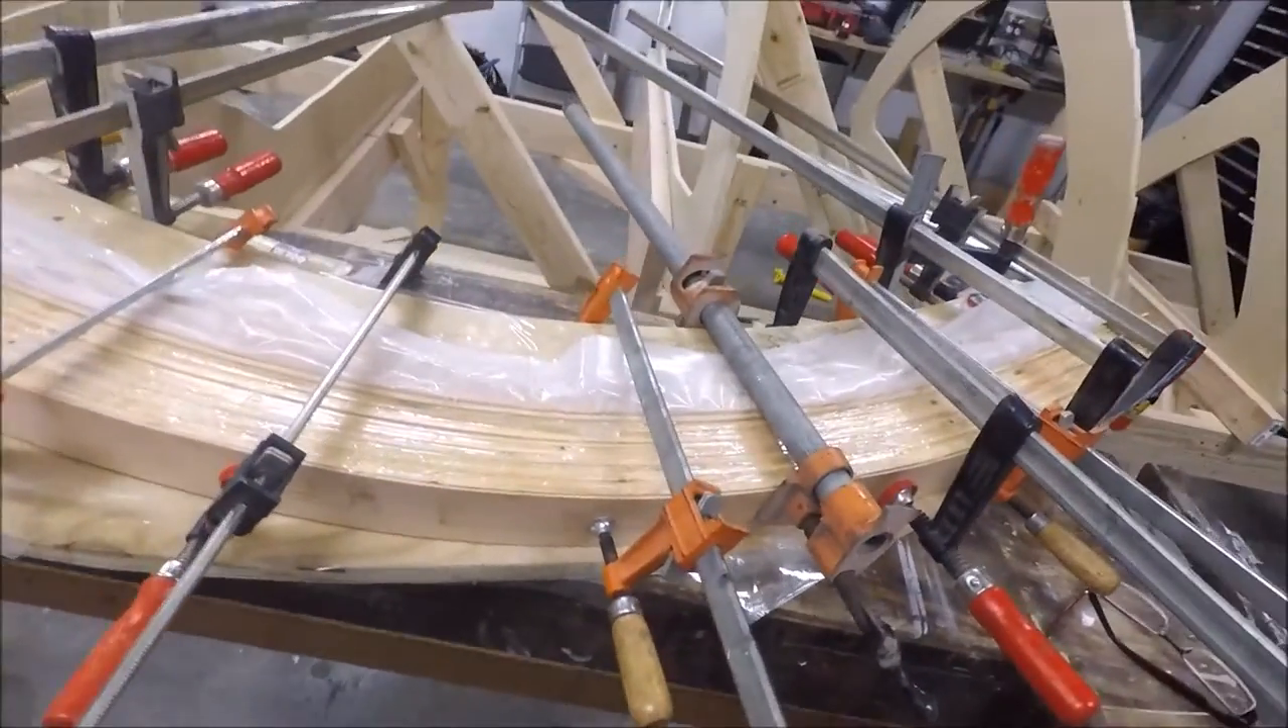Here's the aft stems. They're all glued up.